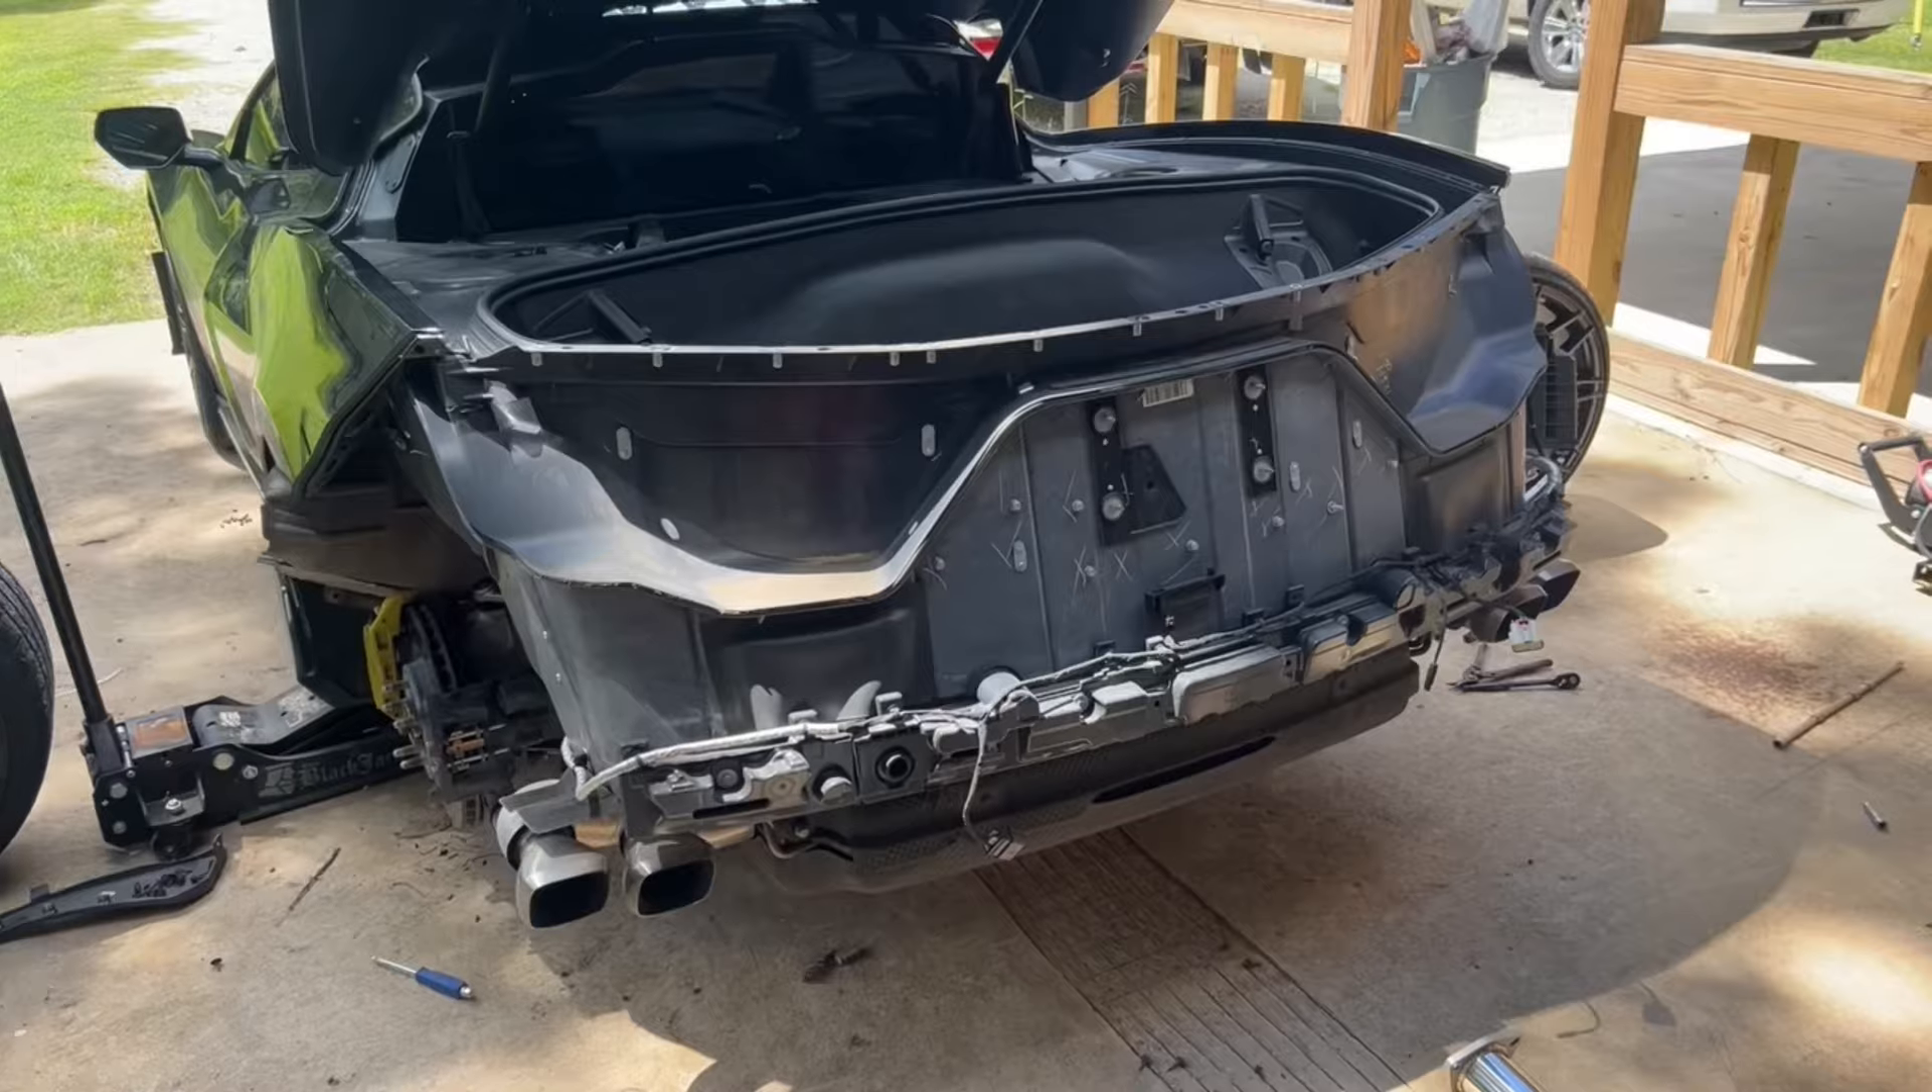Okay so the rear bumper's off now we have full access to the exhaust under here.